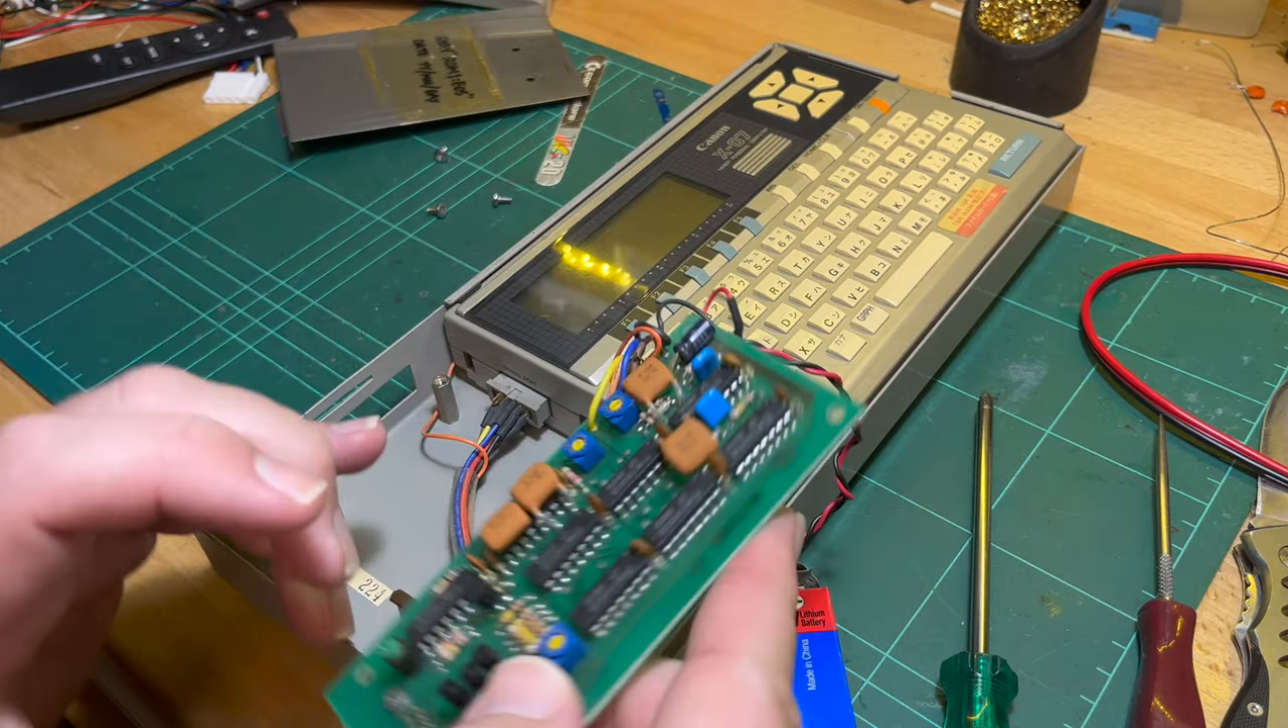Okay, we have the card out.